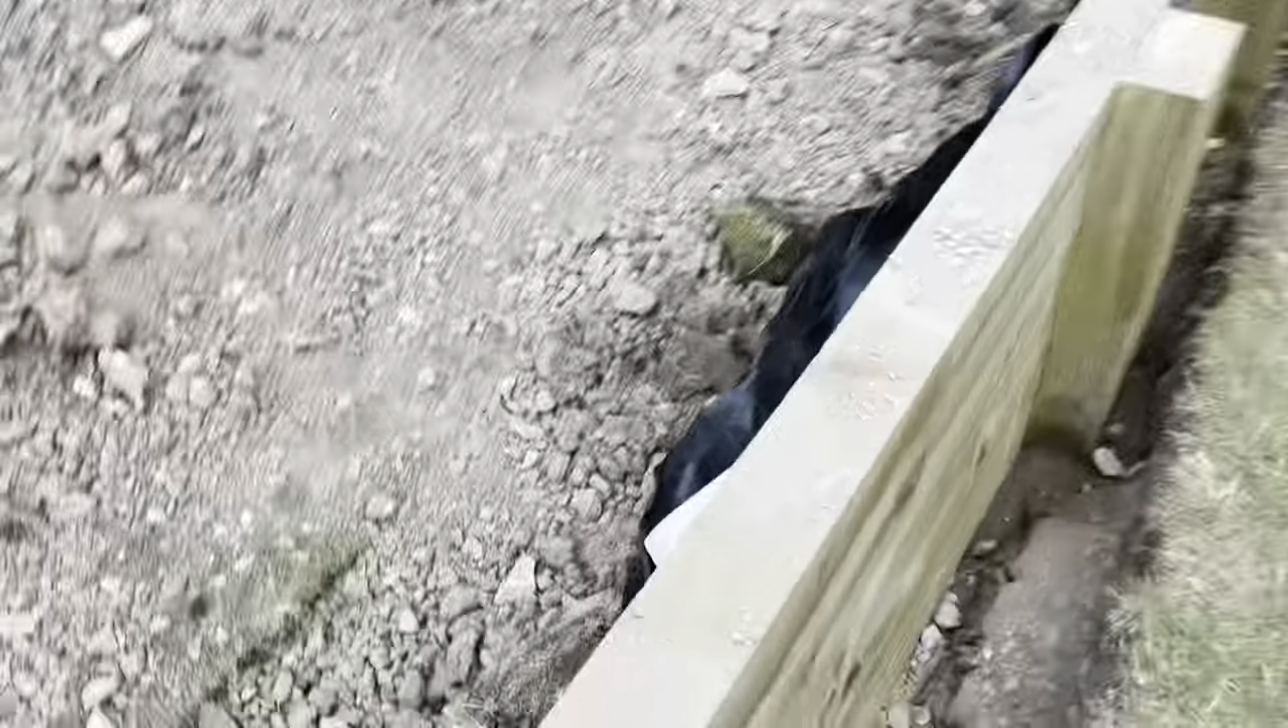We've got some membrane tucked underneath the wall and we brought it up and on the closer side to us we filled with hardcore.